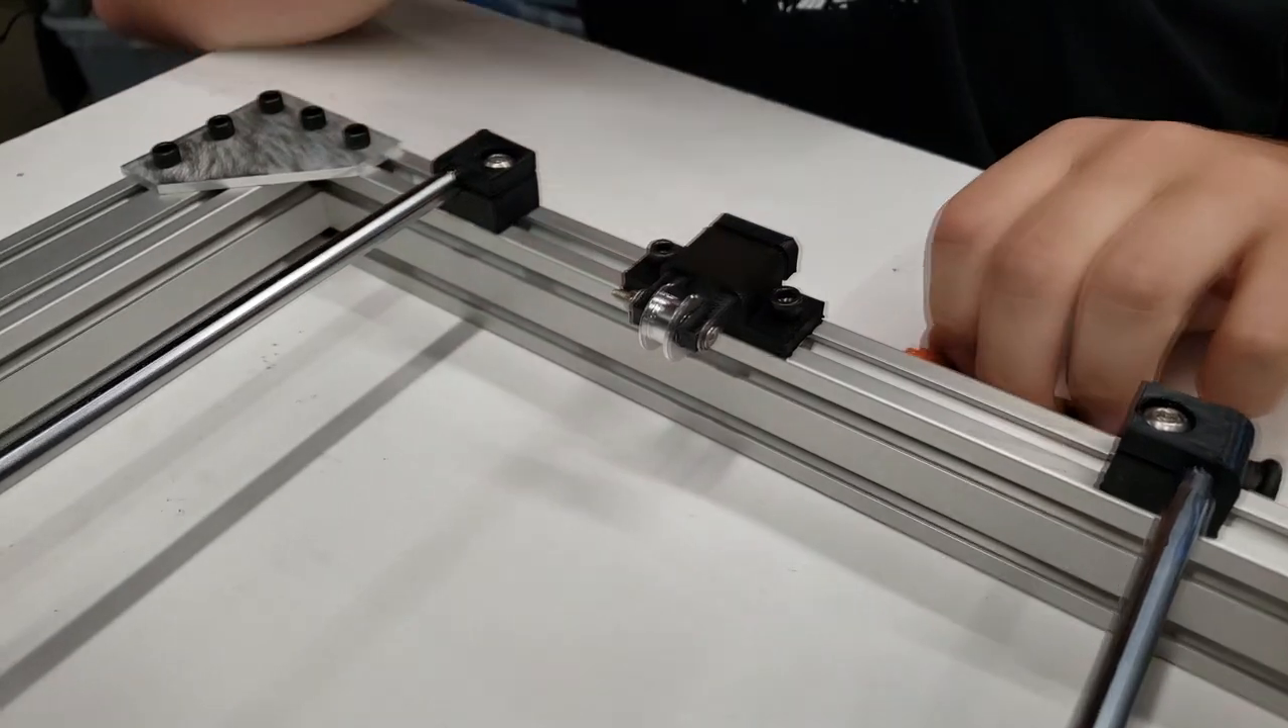You can see we've already got the idler pulley installed.